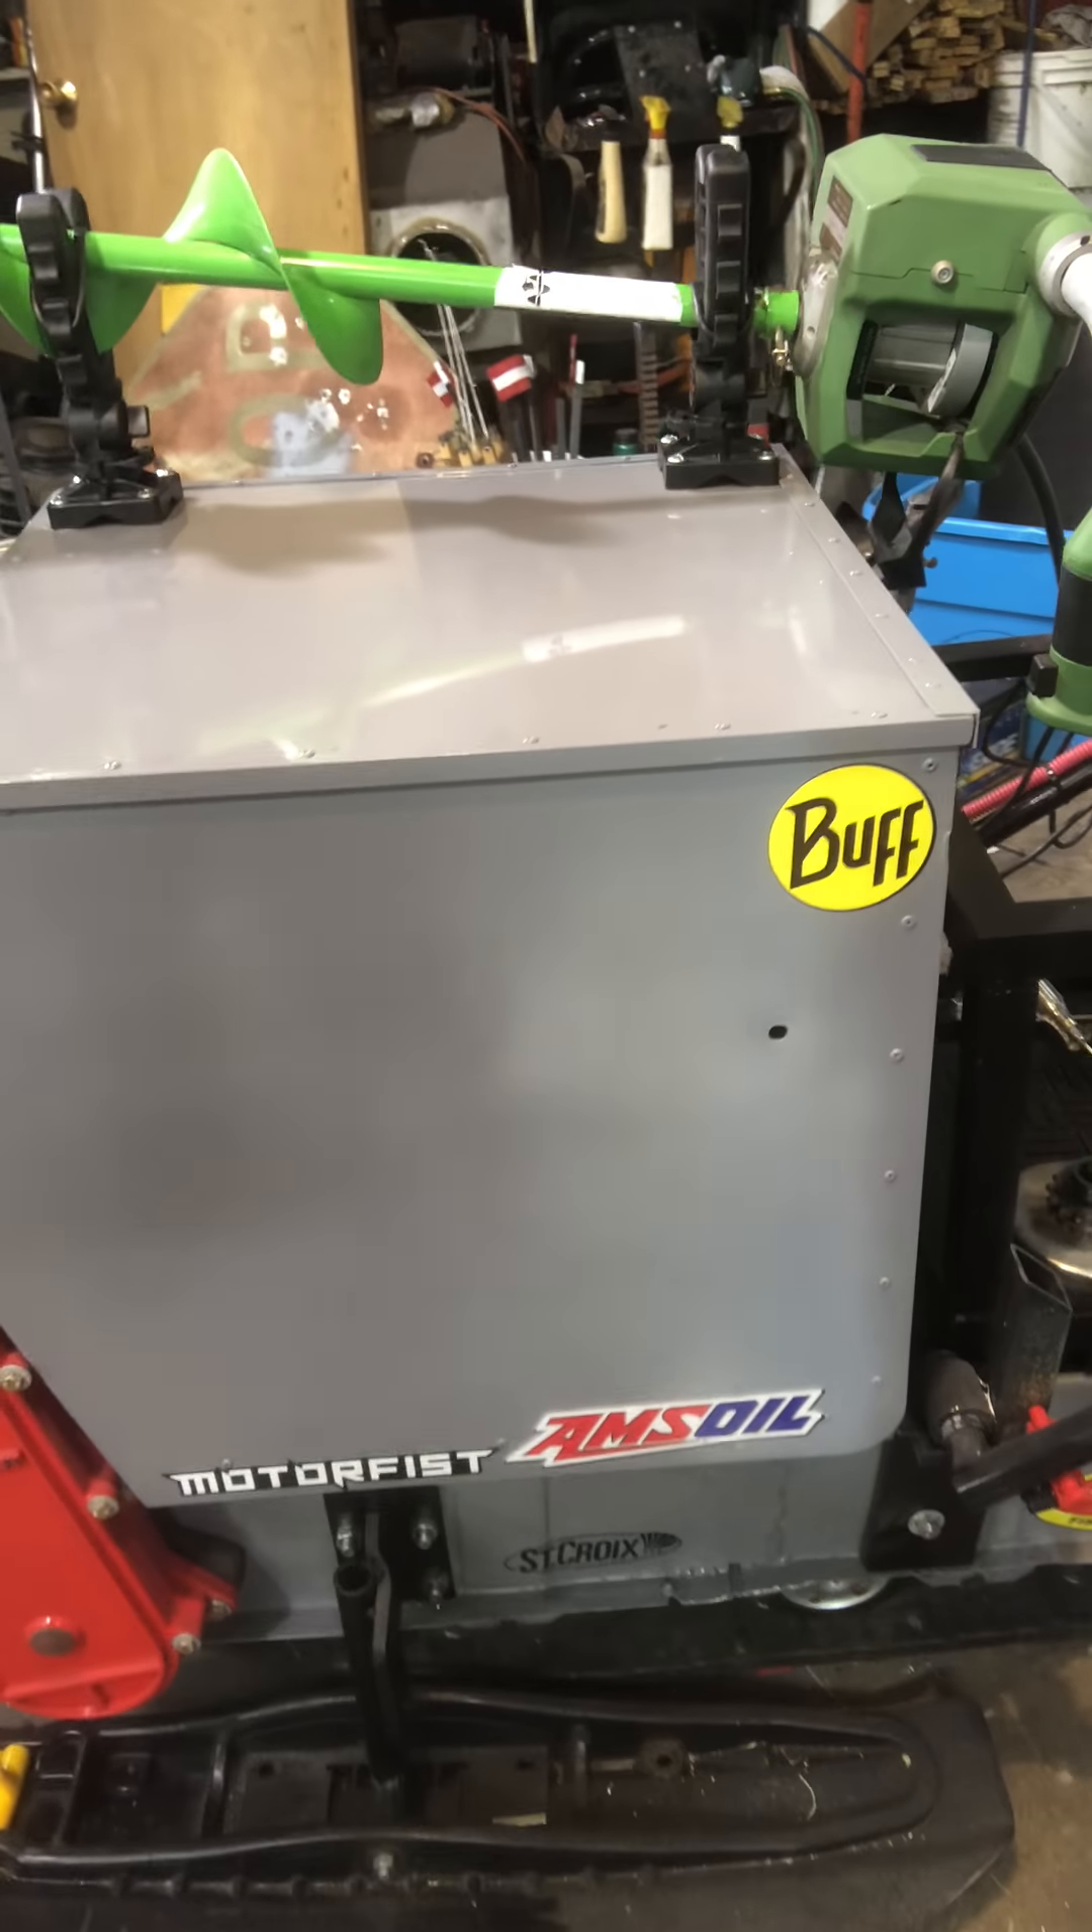So here's the hood got some of the decals on I'm still waiting for the big wolf's head for the side snarling wolf.